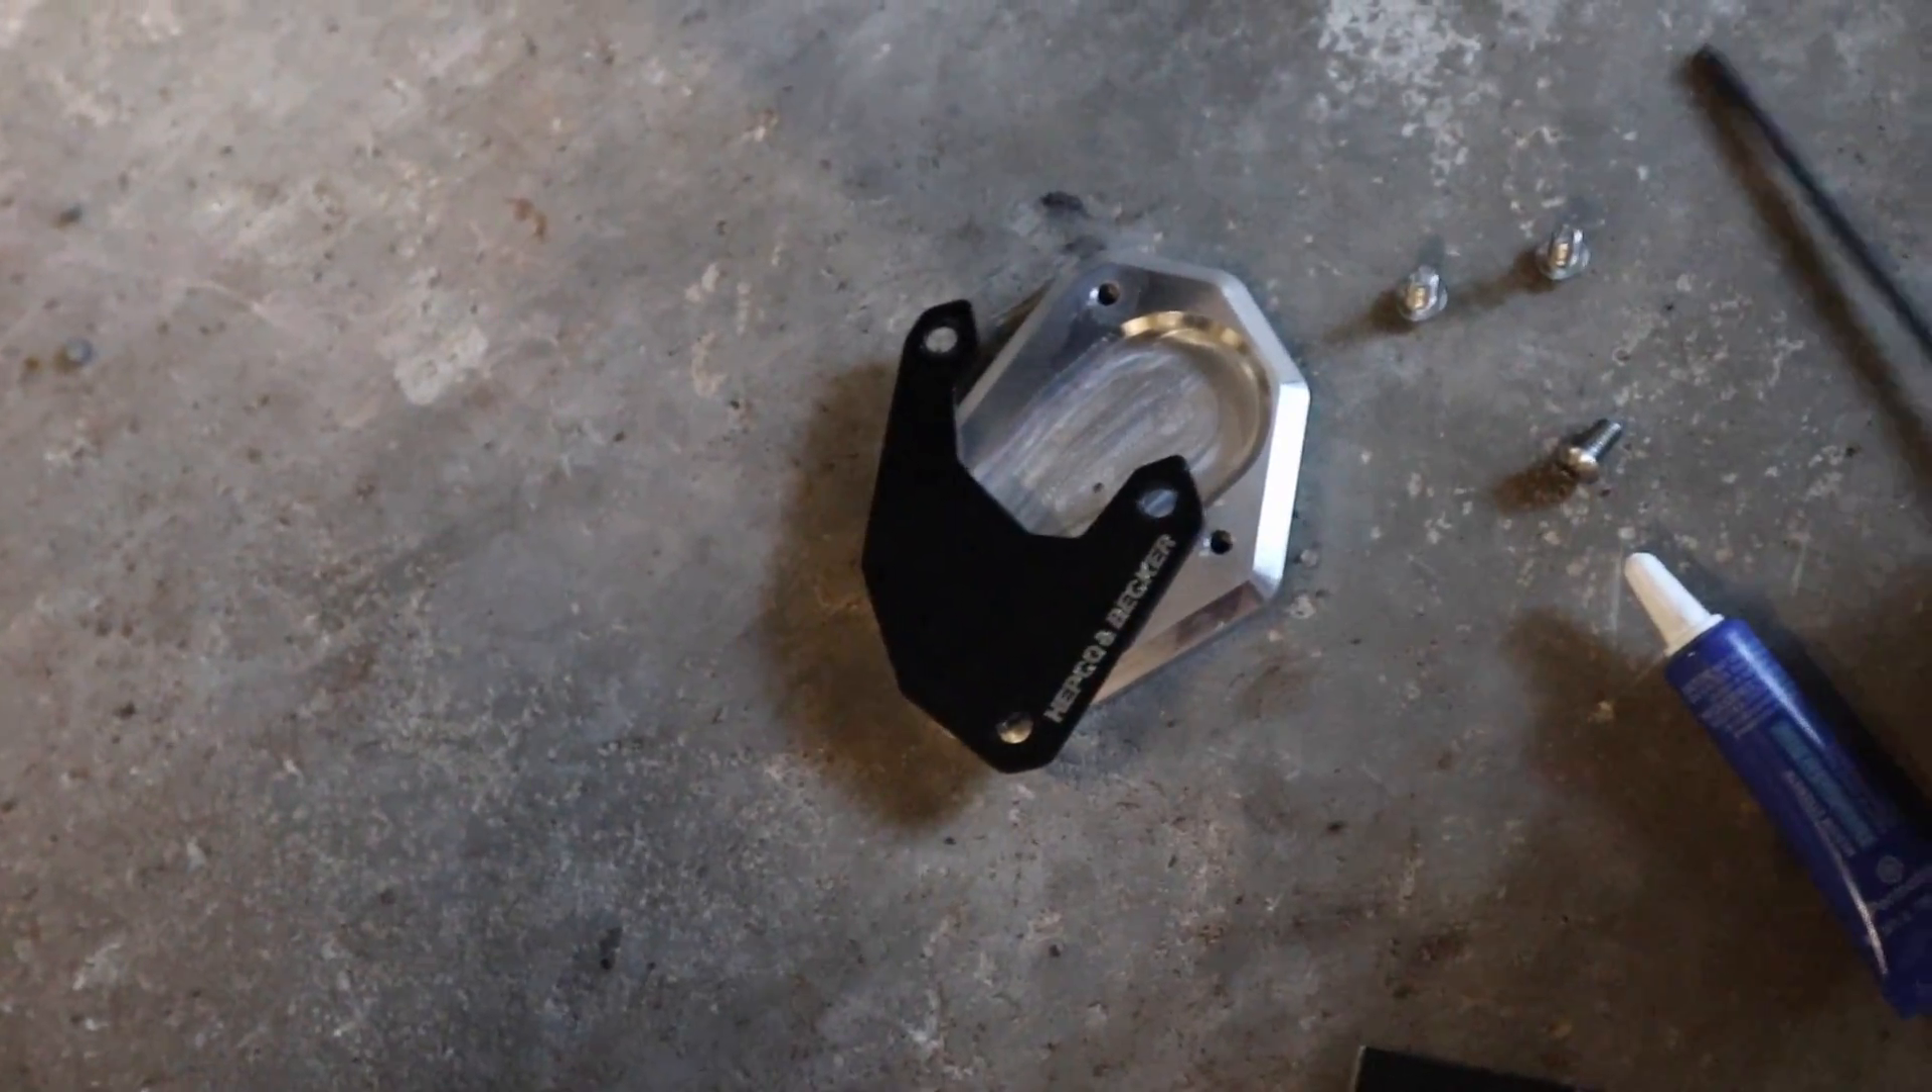All right, so I've already removed the three screws here separating the base plate and the top plate.